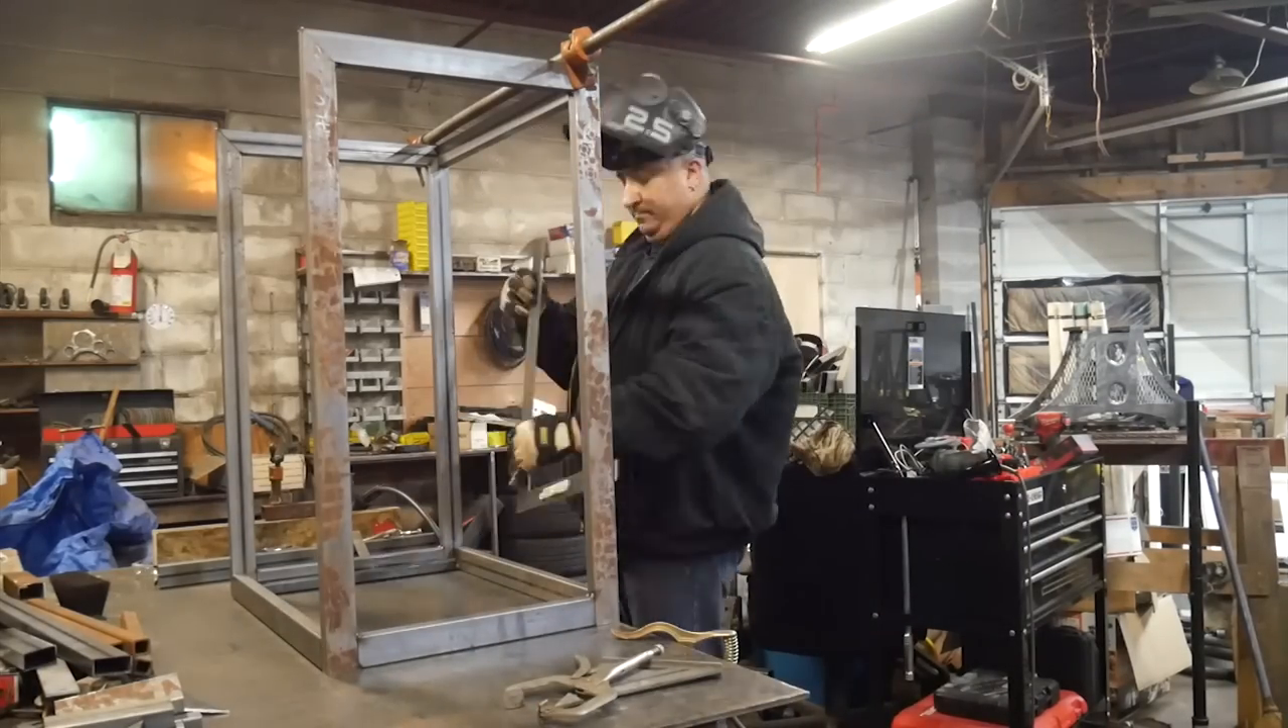Now that I have the two sides tacked into place, I'm starting to work on the top, you know, top brackets to connect them all.